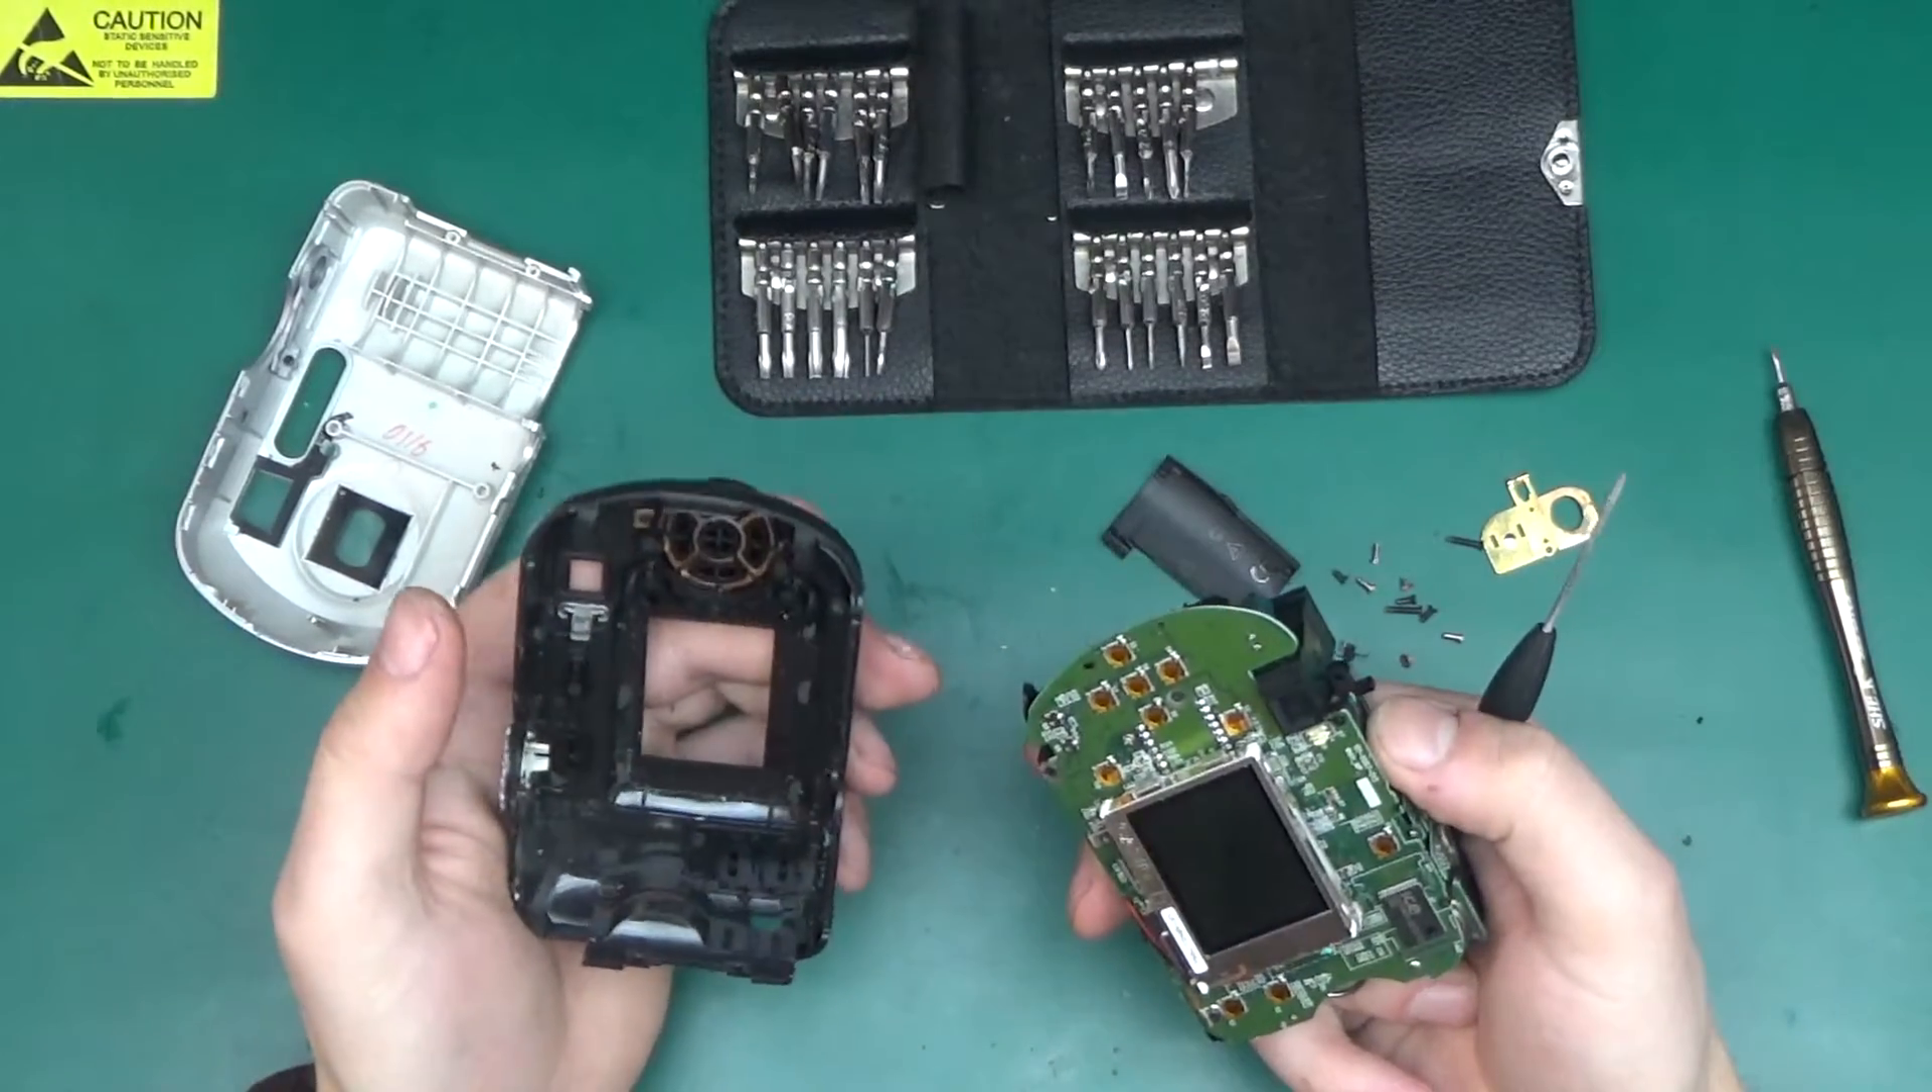And now, ta-da! We are free of the case.